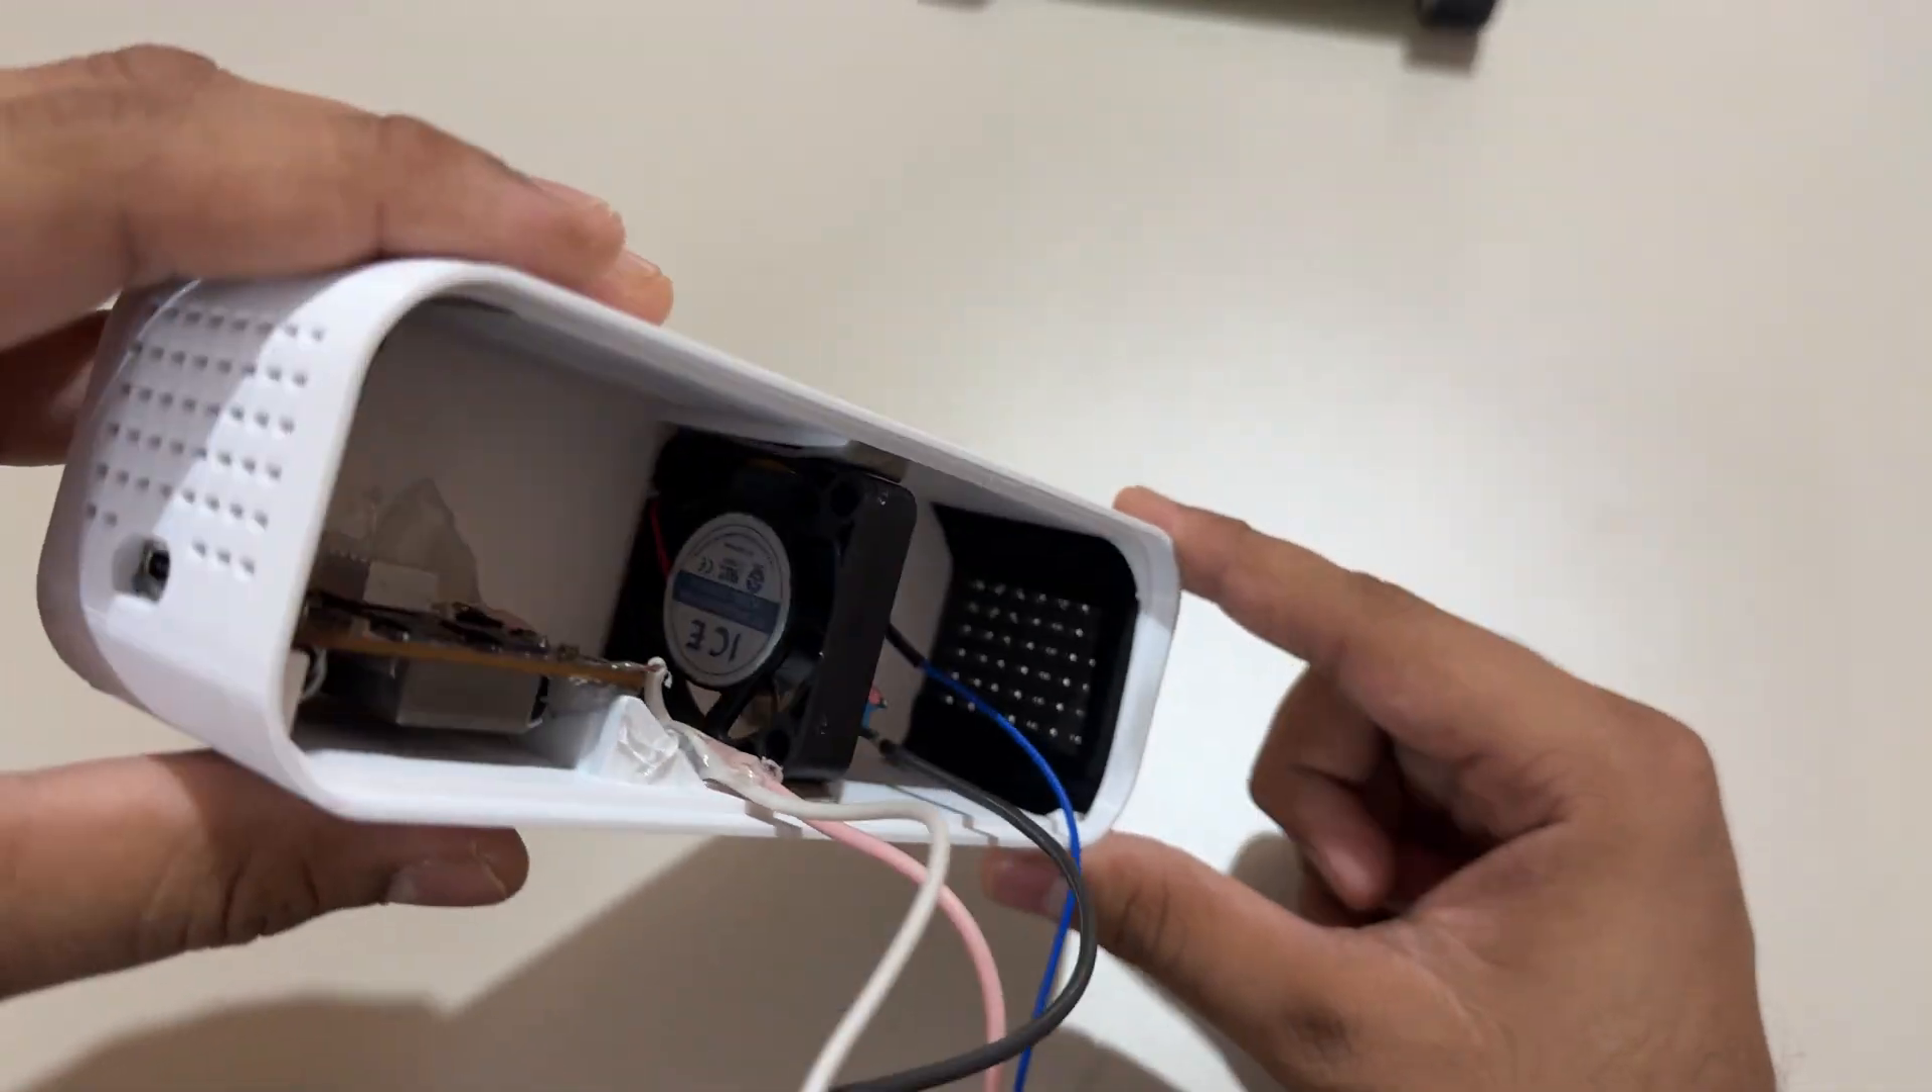So this is a mesh grill that we found in PC cases so yeah I have installed that and sealed it with the electrical tape so that dust doesn't accumulate inside.